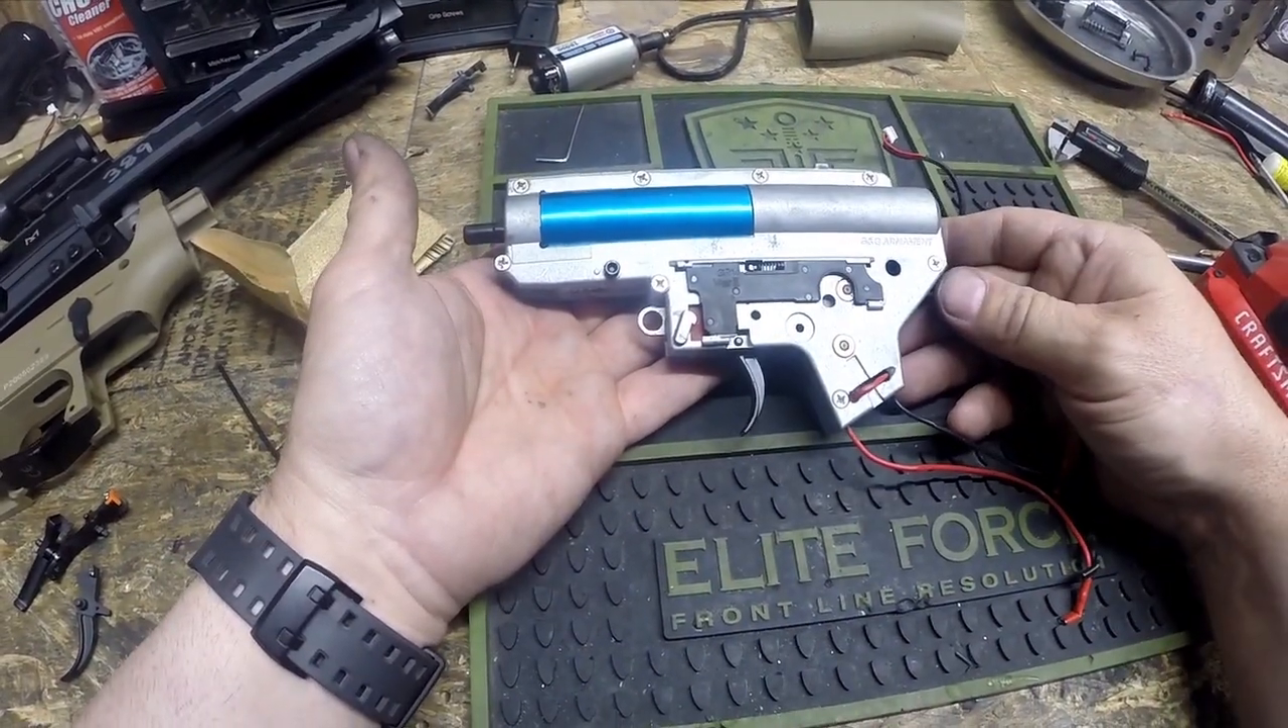But at this point we now have the gearbox fully reassembled and you notice the wires are now coming out the side of it so they're not going to cross over the motor.